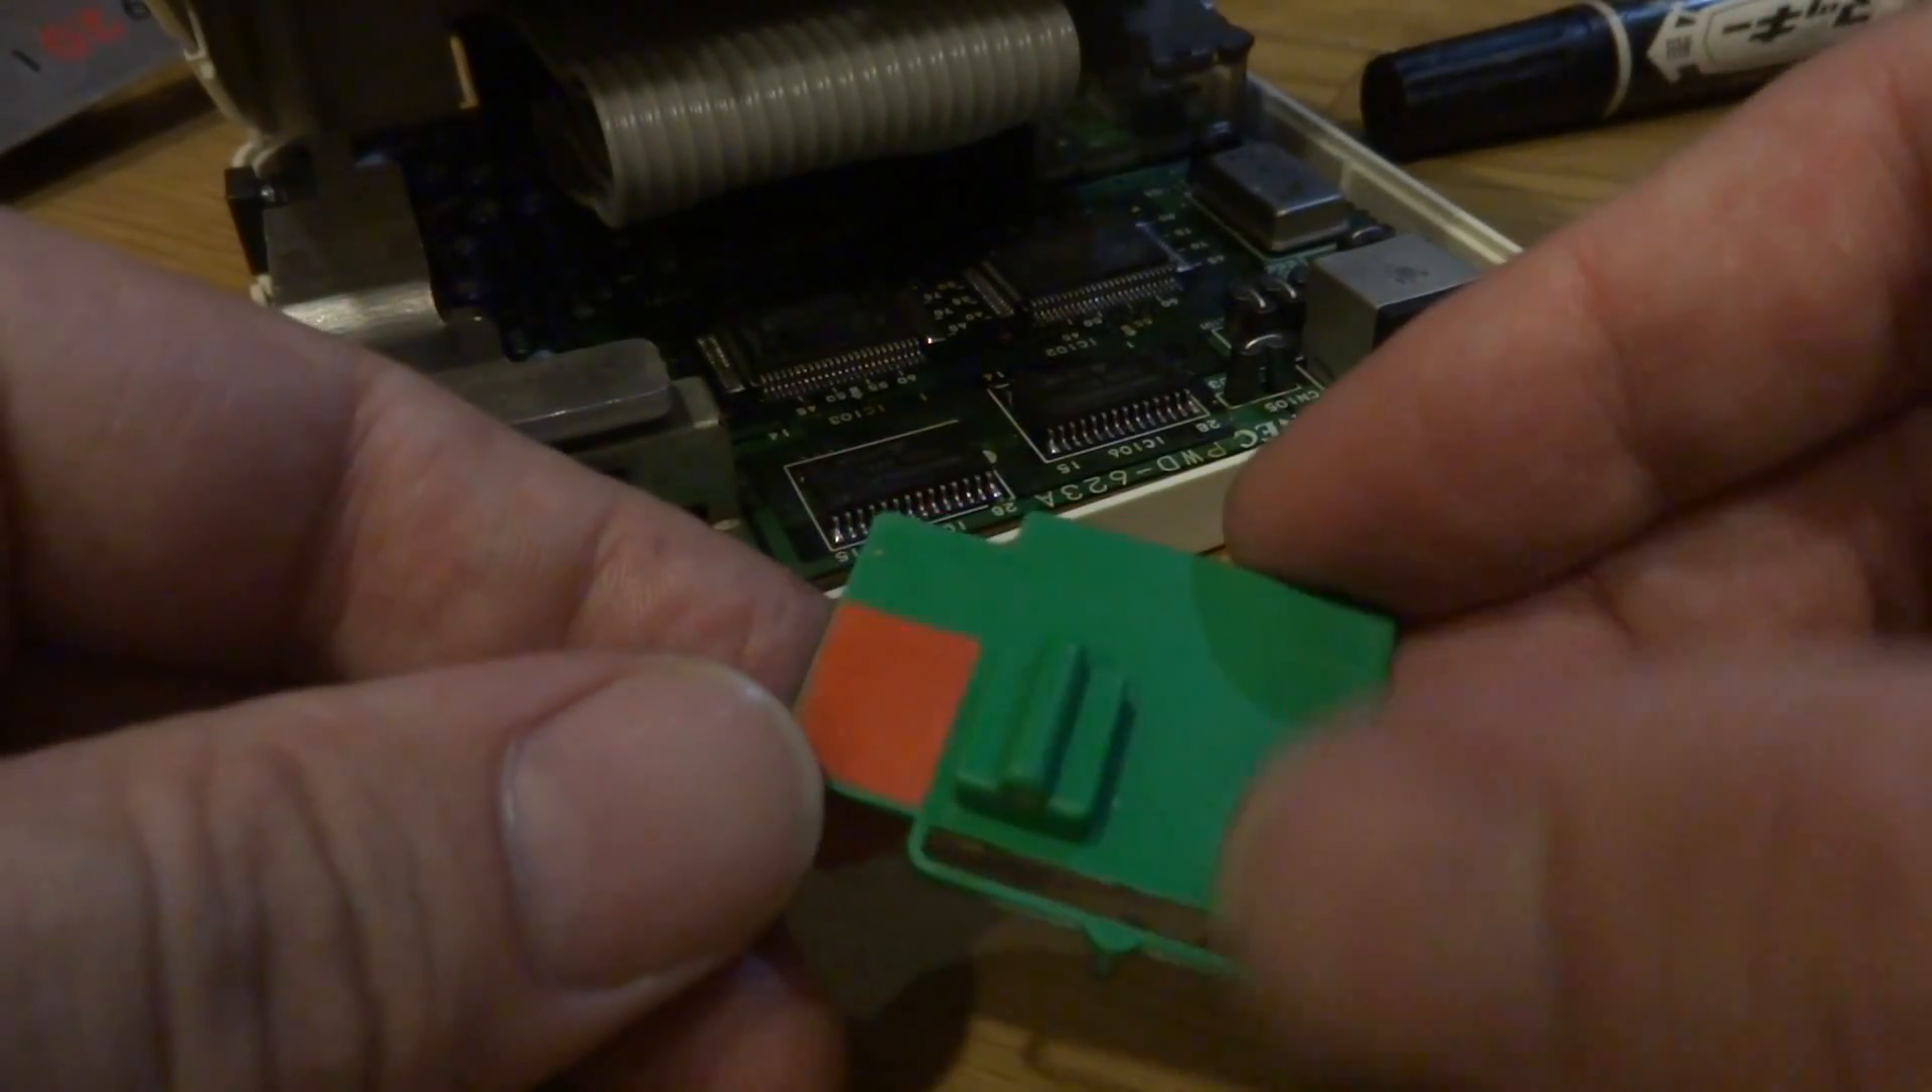Okay, so as you can see here, I've got the system apart, and I've got the on-off switch here taken out.